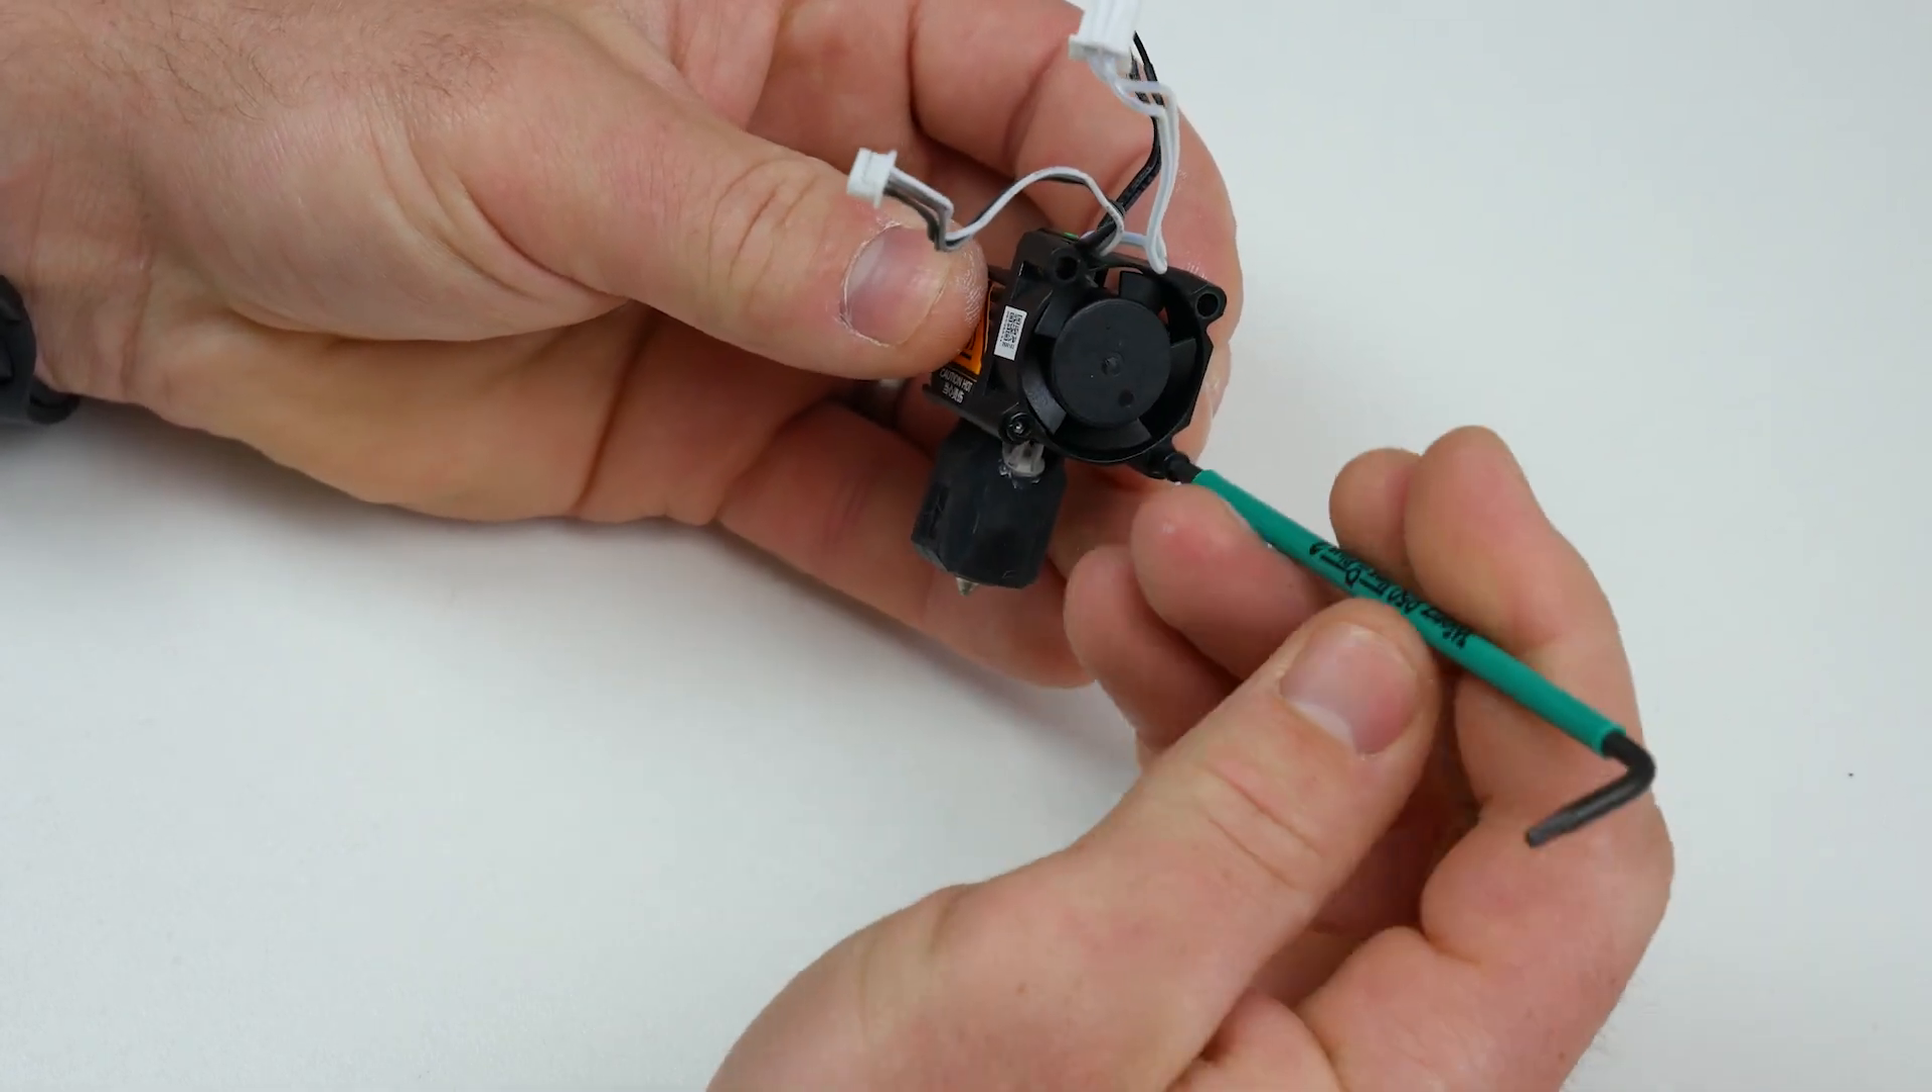Okay, so we've now removed our hotend from our printer.